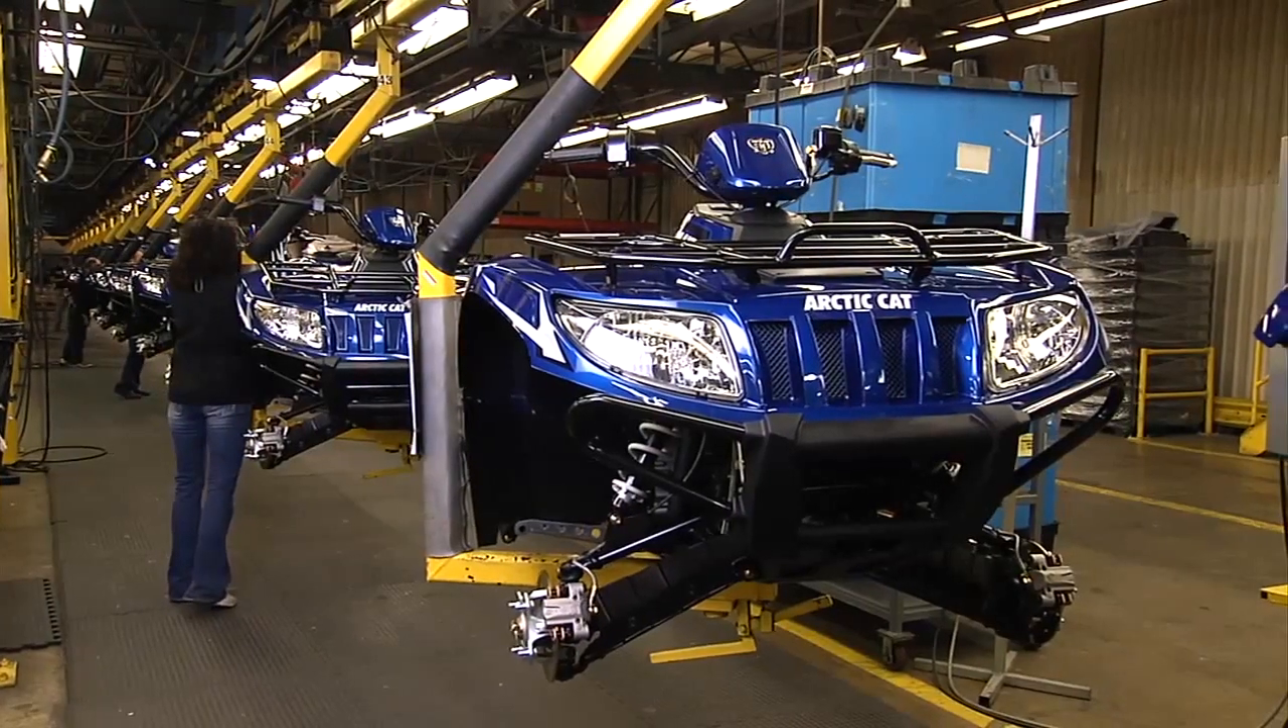They are looking like finished ATVs at this point, except for the tires, which go on last.